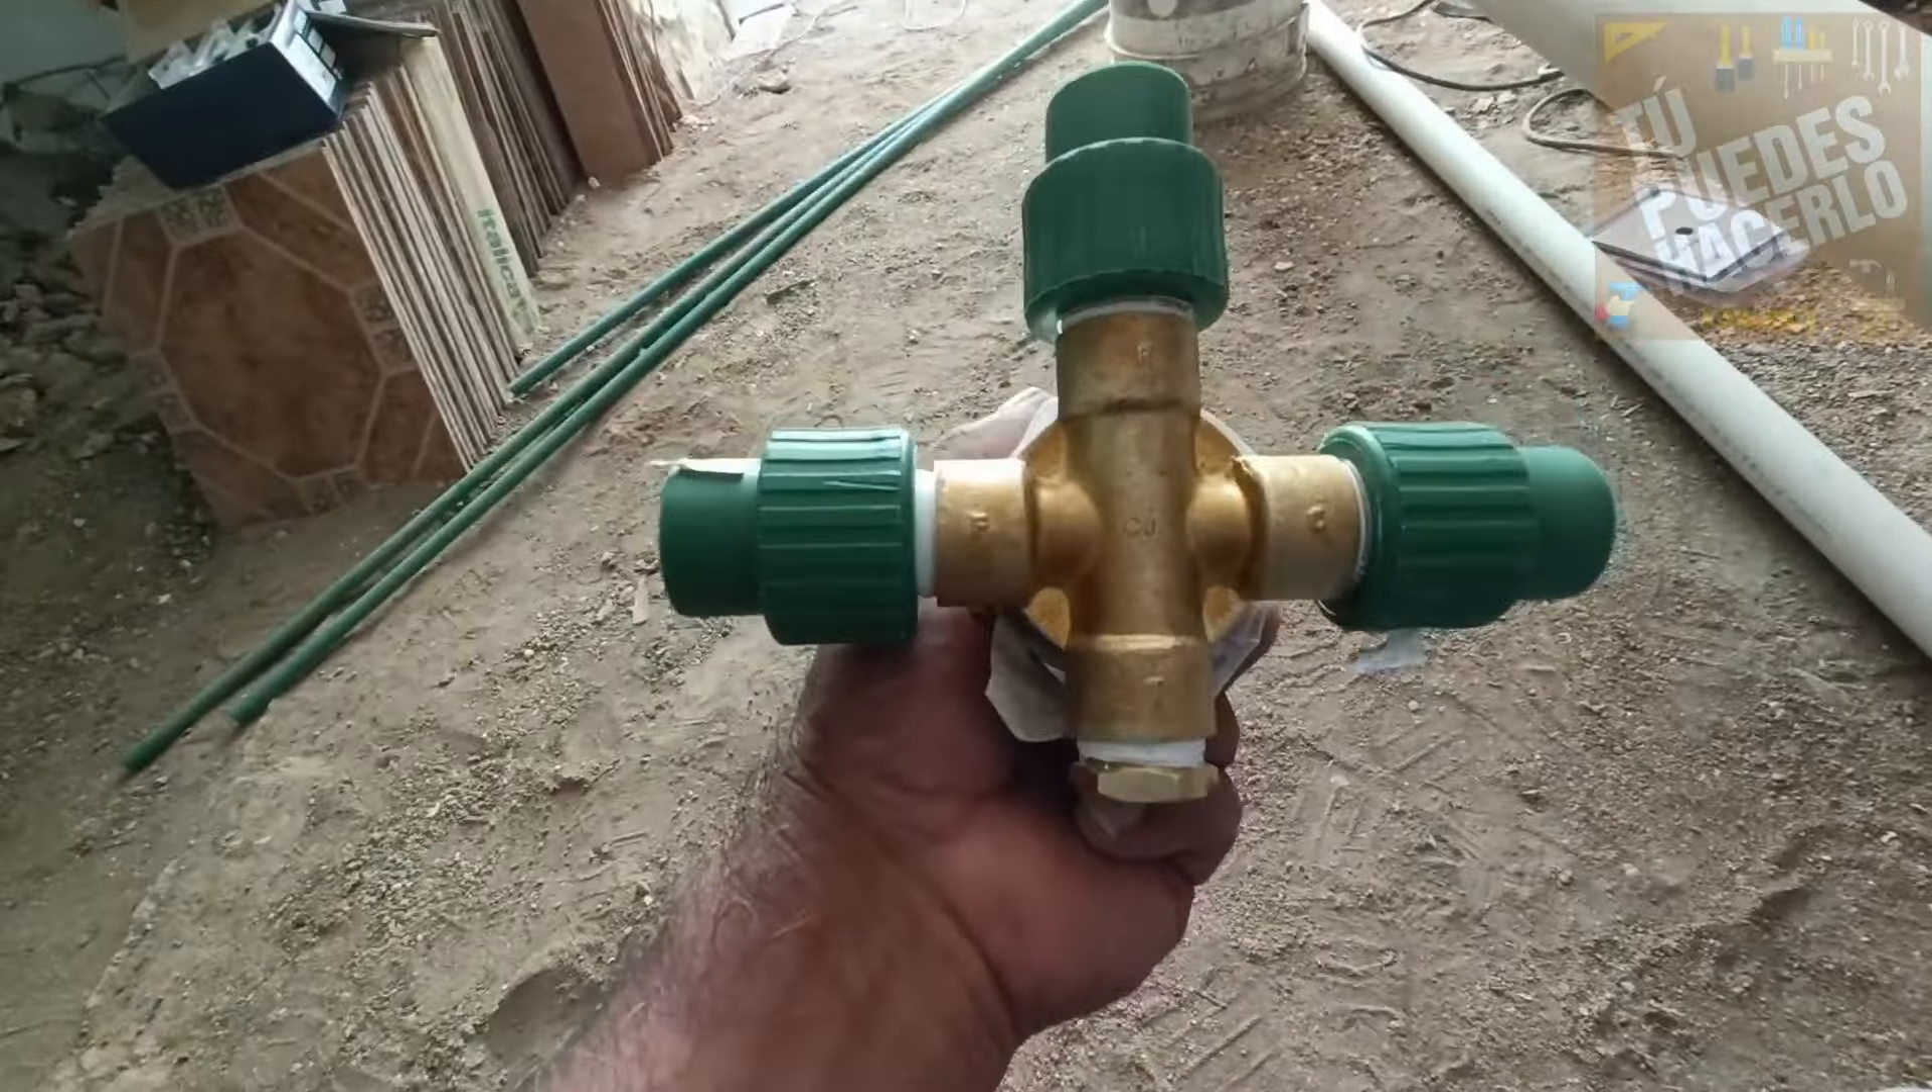Ya están colocados aquí los conectores o adaptadores.